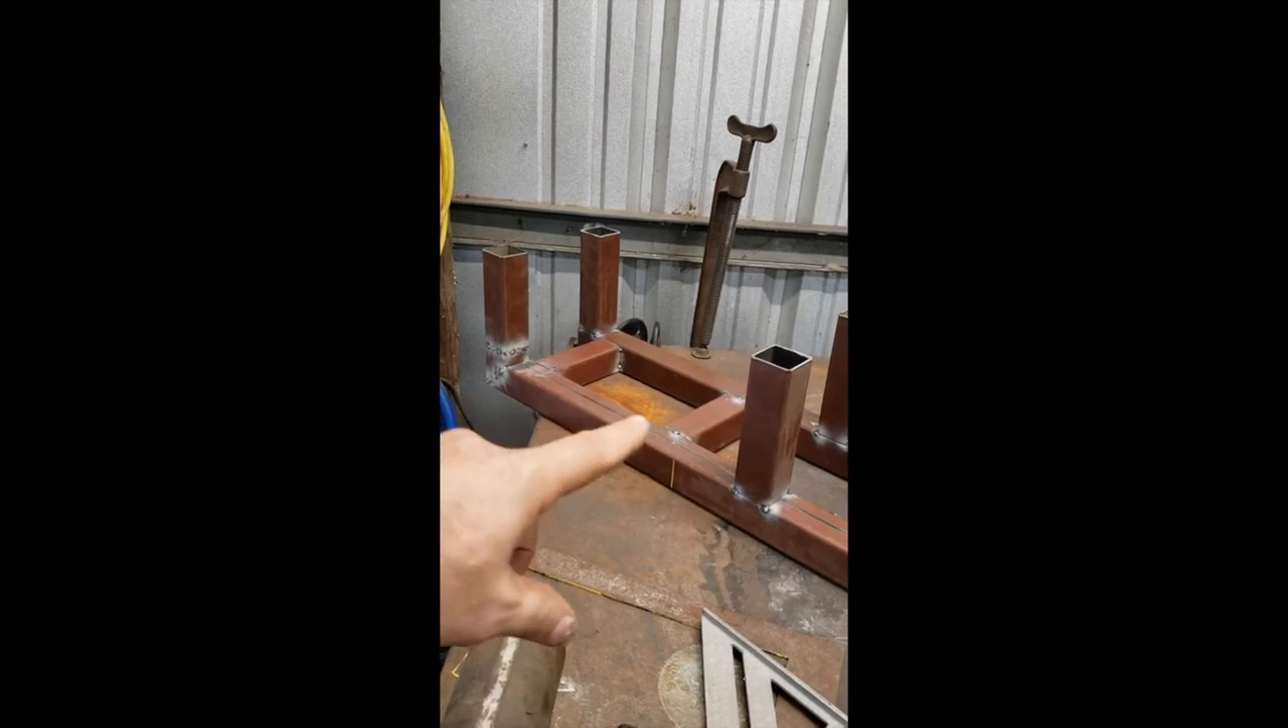So, you can see that I have all of the uprights welded on.